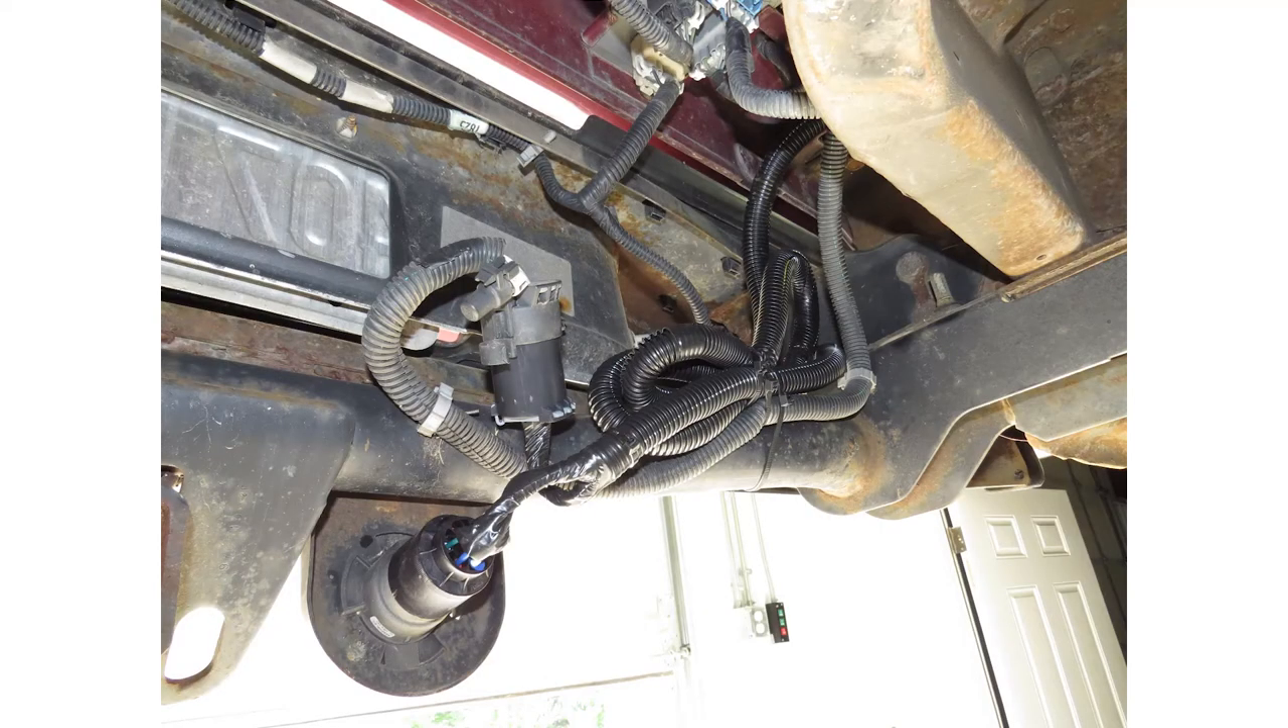Now with all our wiring installed and secured, we're ready to hit the road.